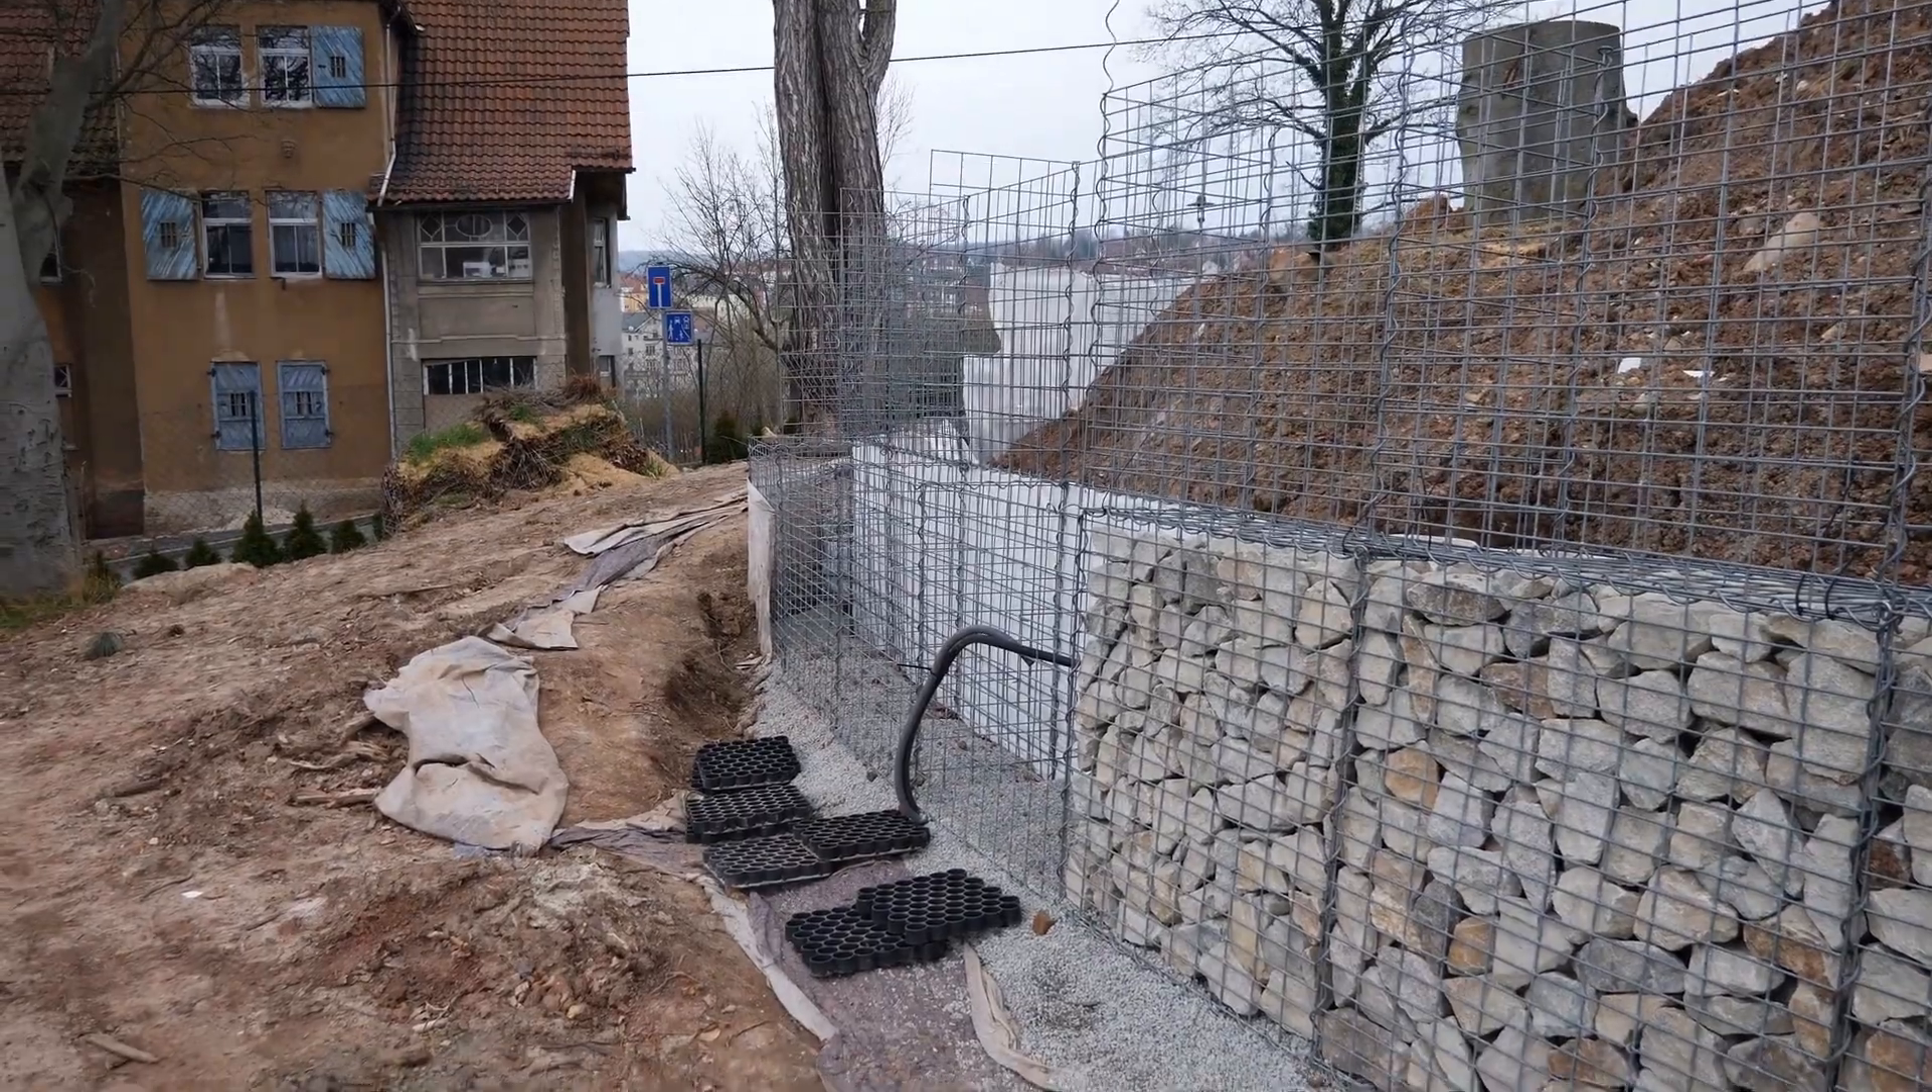As you can see, I have almost completely assembled the baskets of the second row, although the bottom row is not yet completely filled.